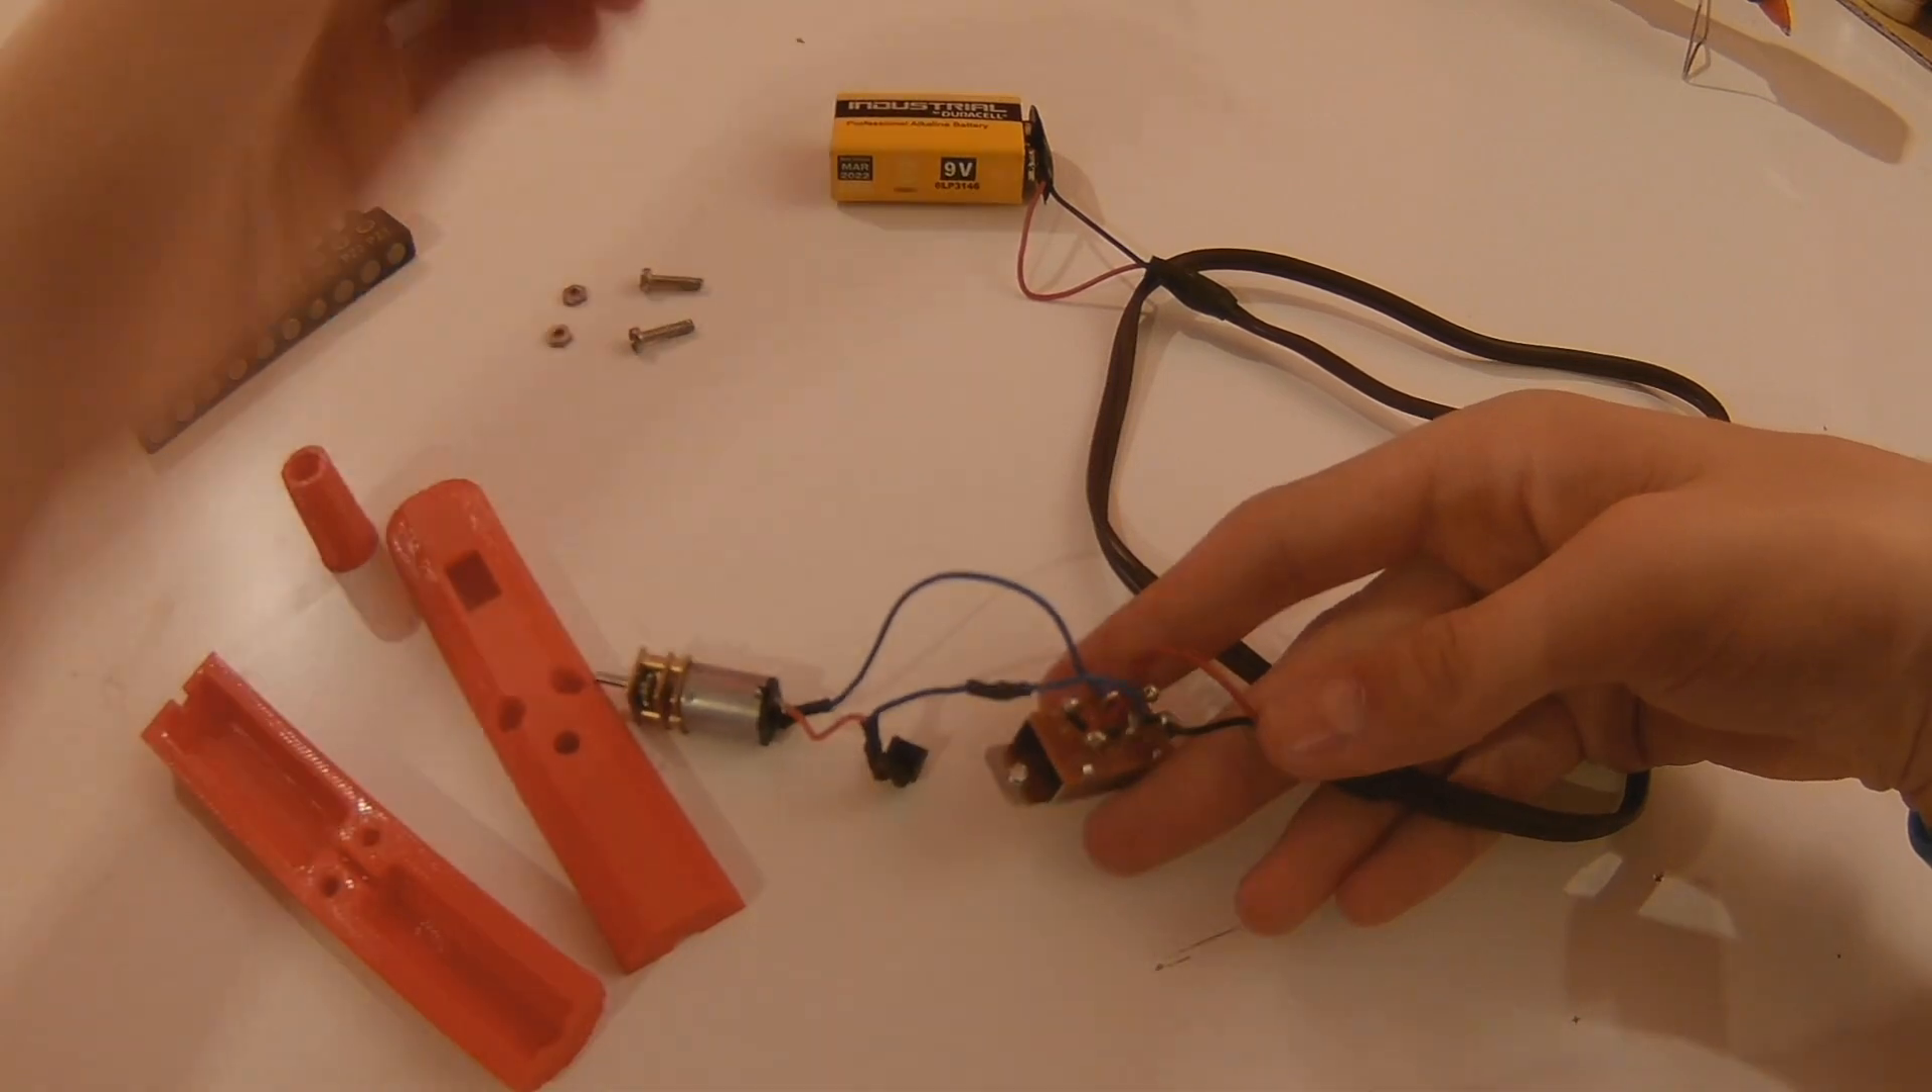We hebben dus de batterij, die zit hier dus verbonden met rood en zwart.